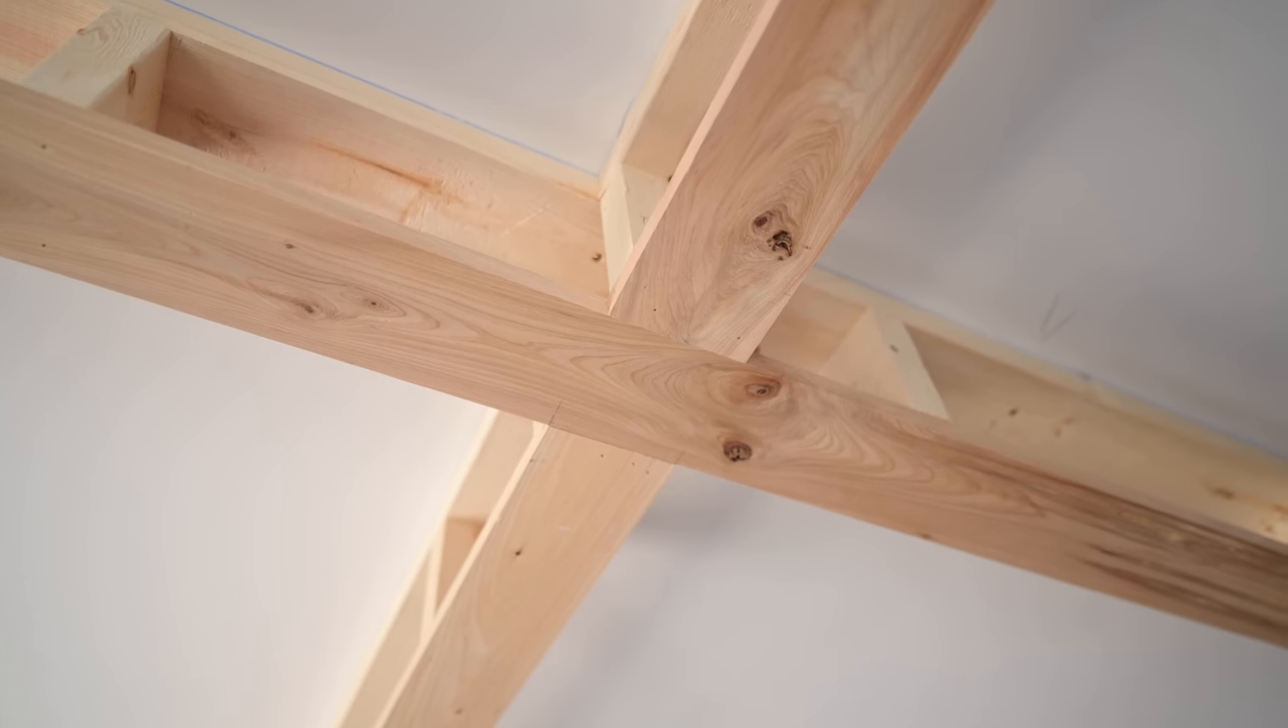You can see our flush joint here where these two beams intersect it looks really clean.